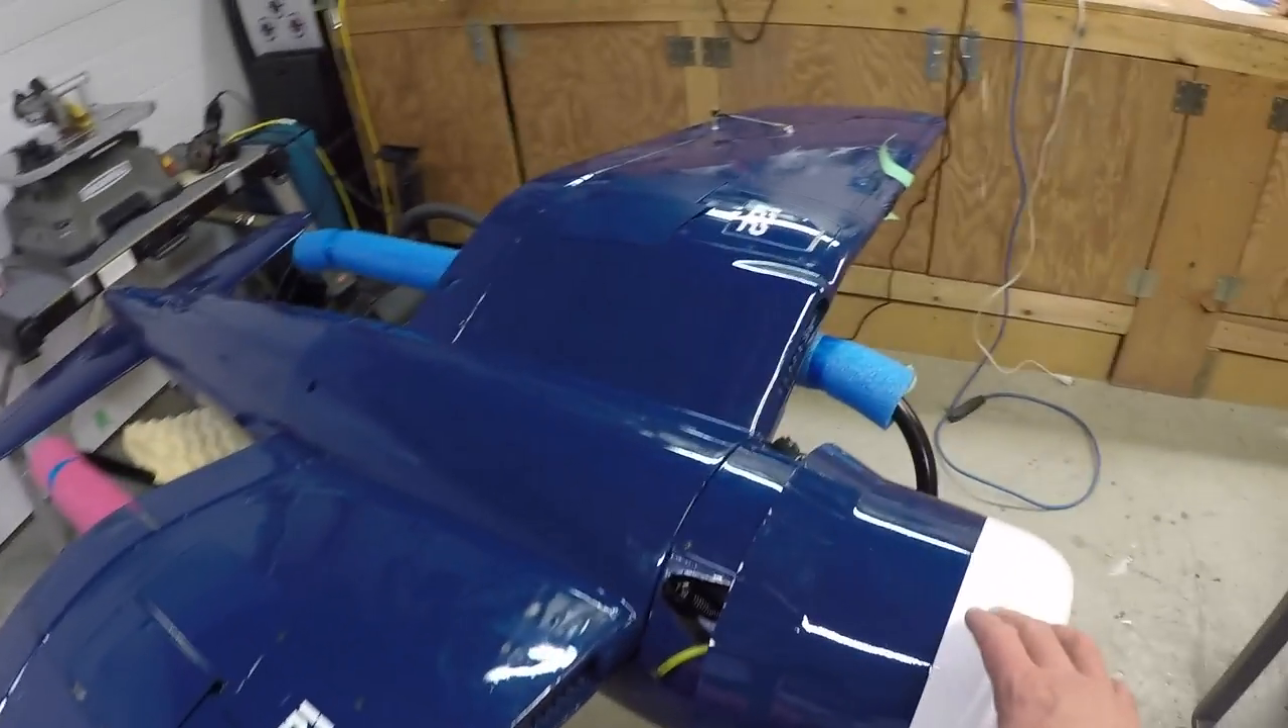The cowl's uh installed and the reason the cowl is installed is for the weathering that's going to happen.